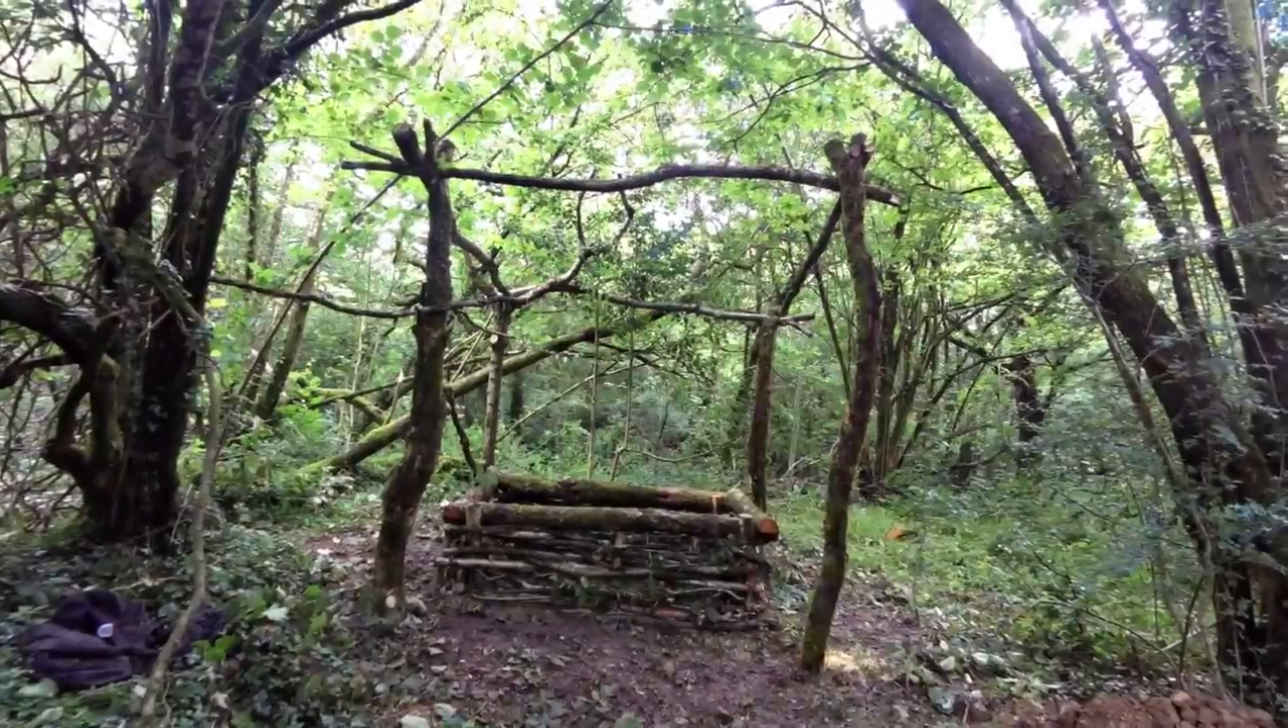Alright so there's a little bit of a frame going up around the dunny and as you can see it's just some old crappy bits of oak that were not growing so well throughout the woodland.